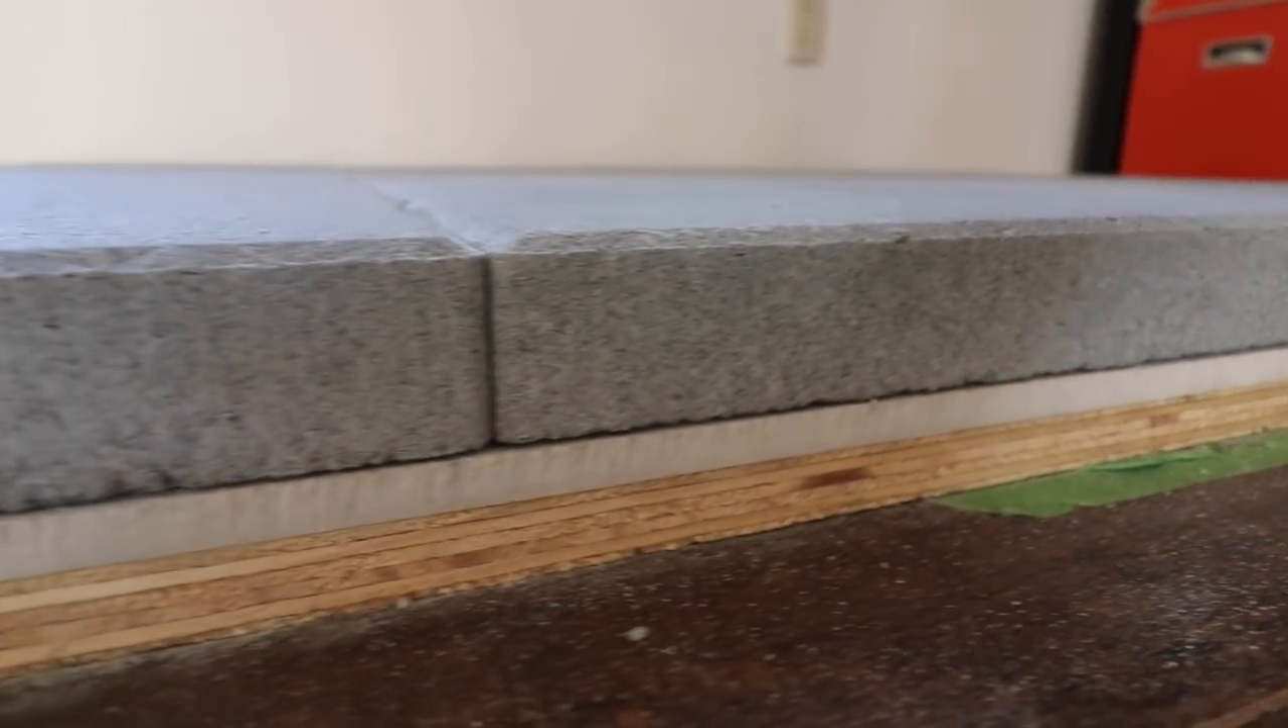I'm making sure everything's straight, everything's level, all the pavers are tight really together, and there's no gaps in between them.